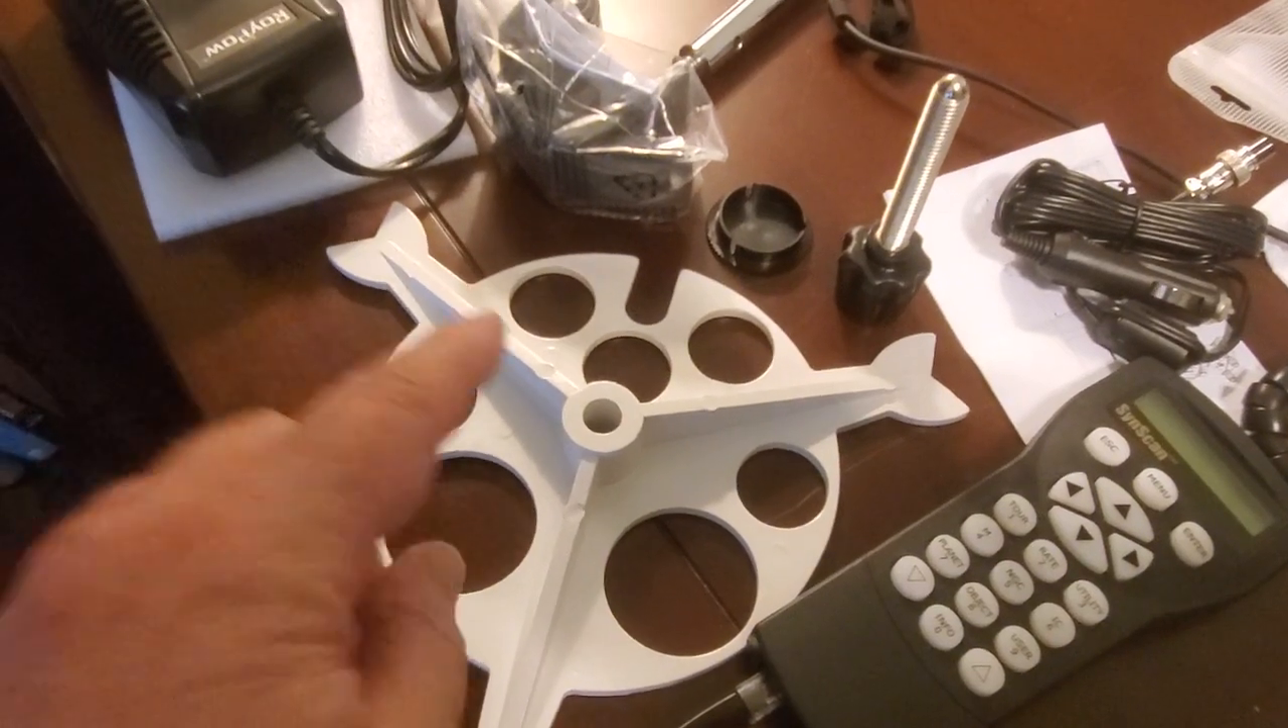I don't have the accessory tray installed currently.